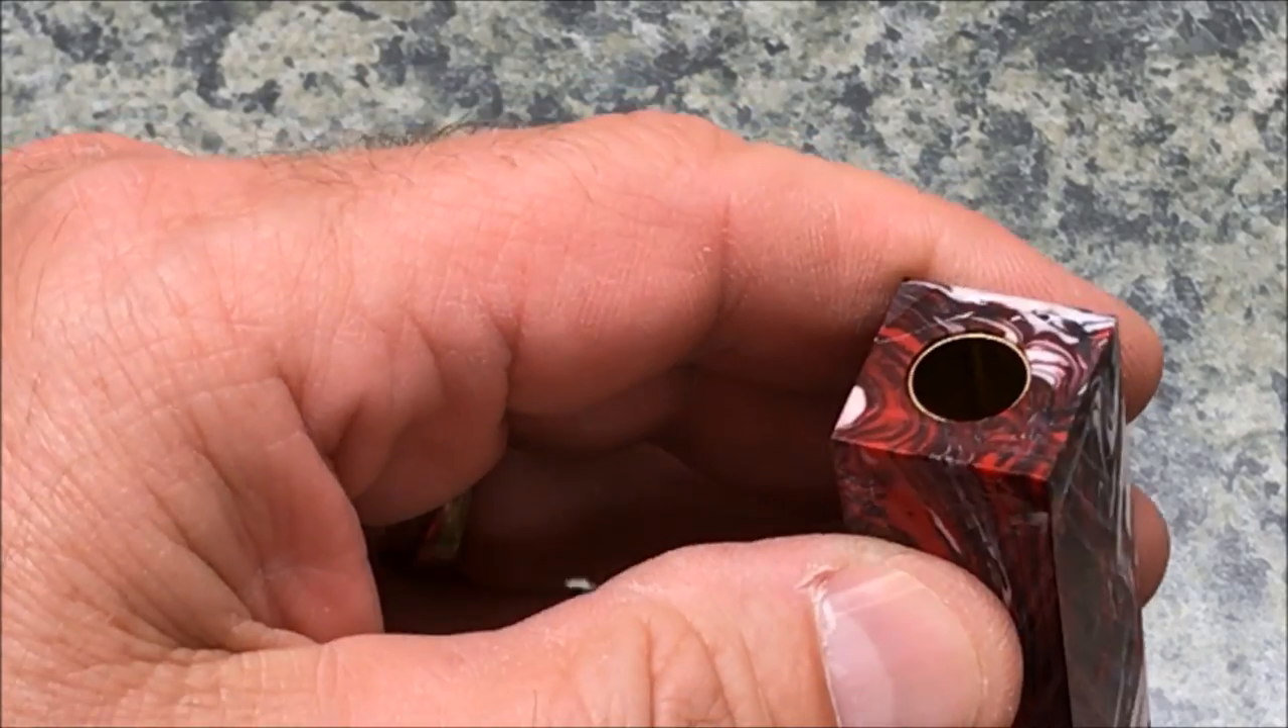The tube is right up next to the end of the blank.